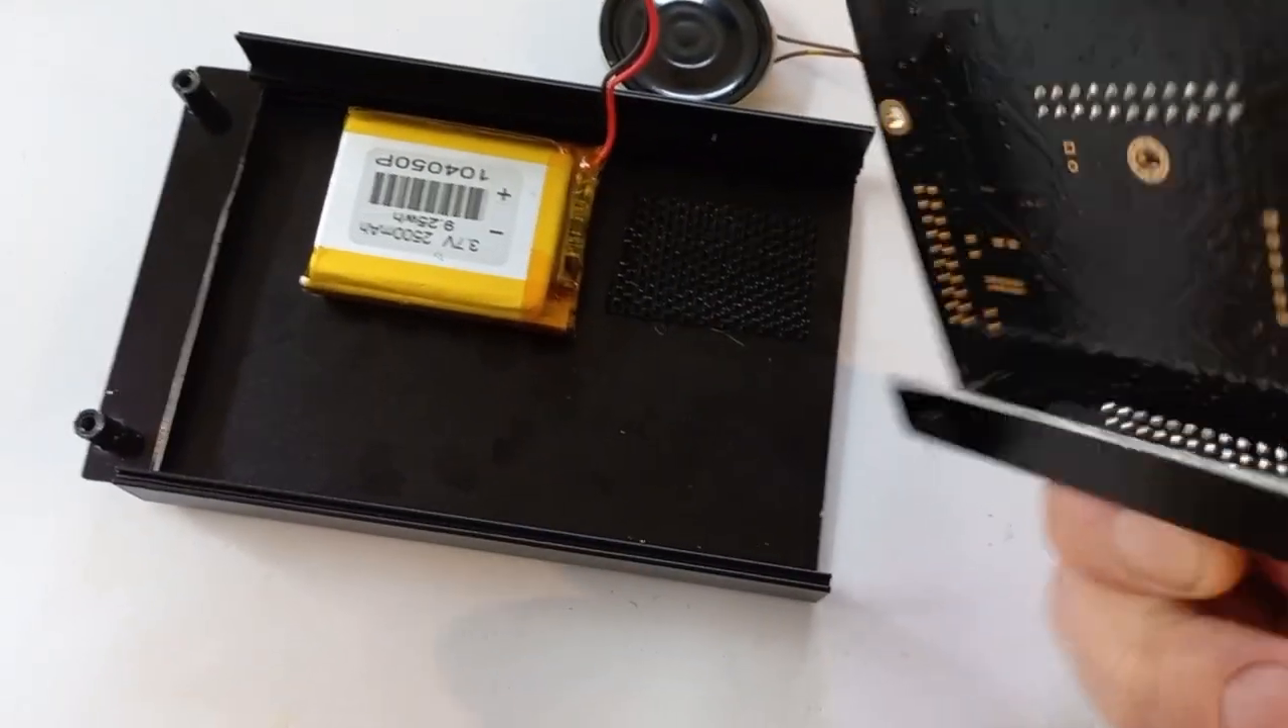See there's the battery how it's going to be in there lots of room.